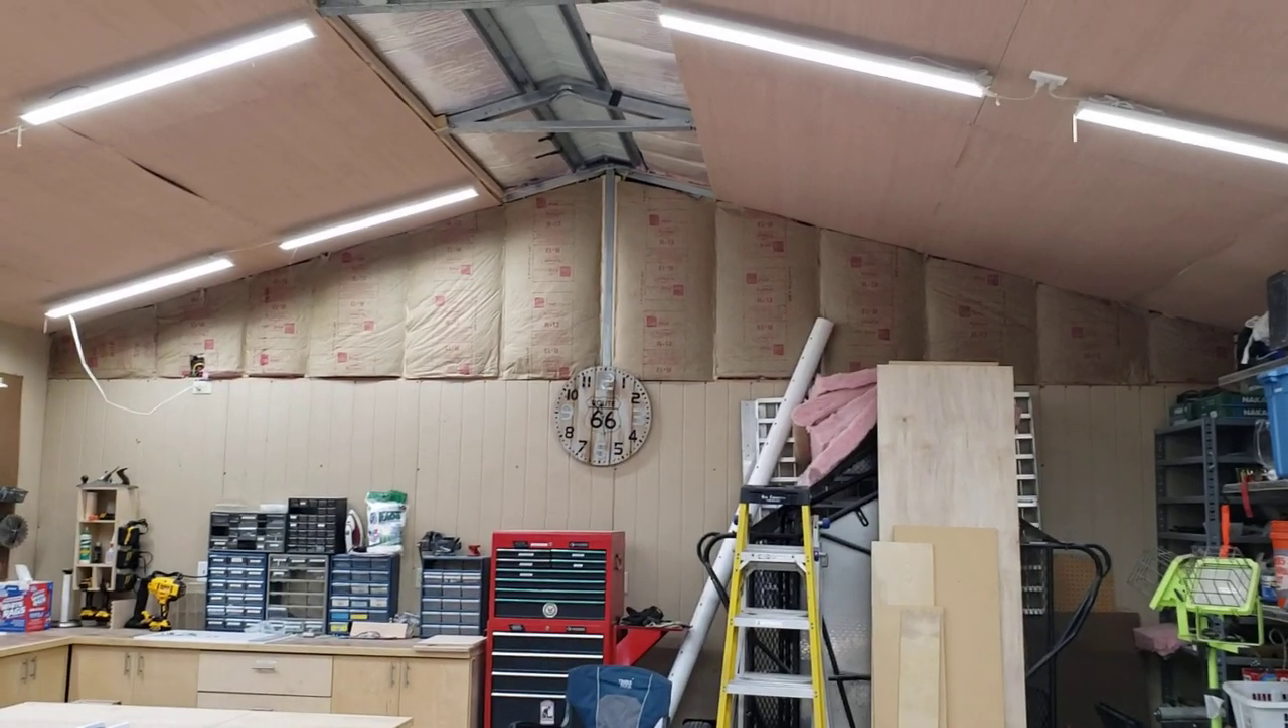The main thing is is up here at the very top you can see on both ends the gables aren't complete yet and also the top is still open.